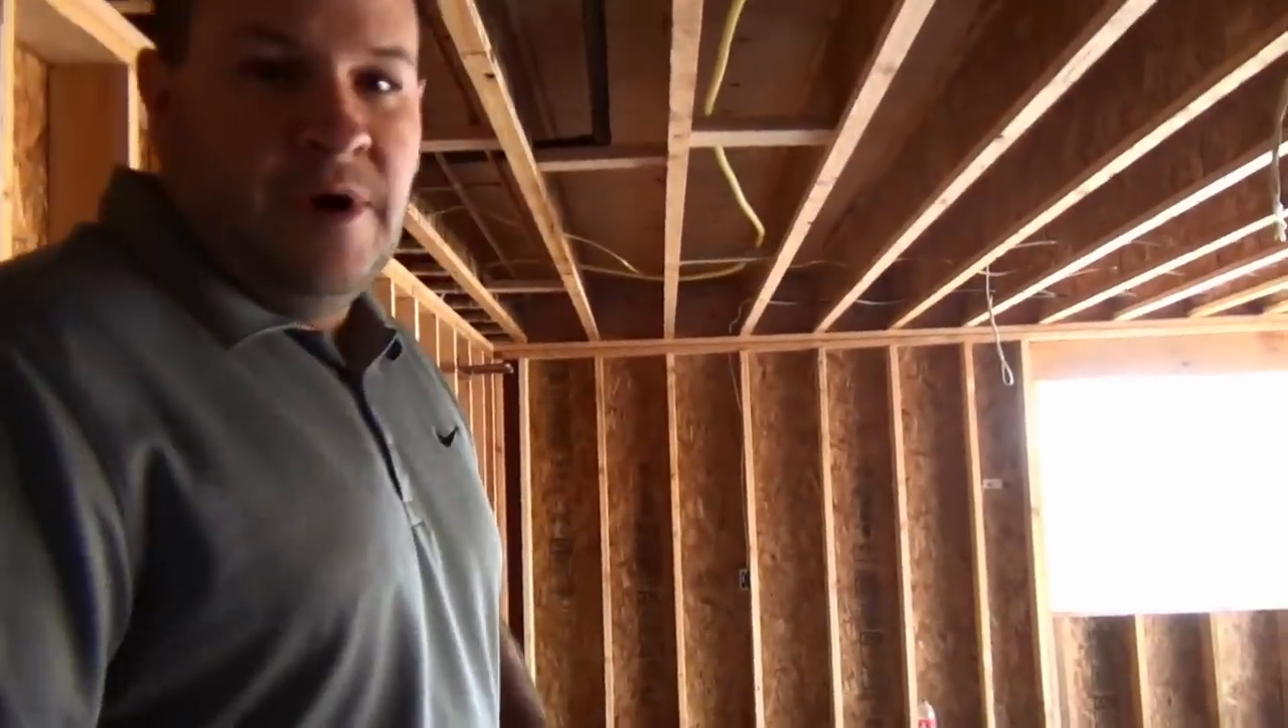The garage here is still raw, we haven't put the sheet rock up in the garage.